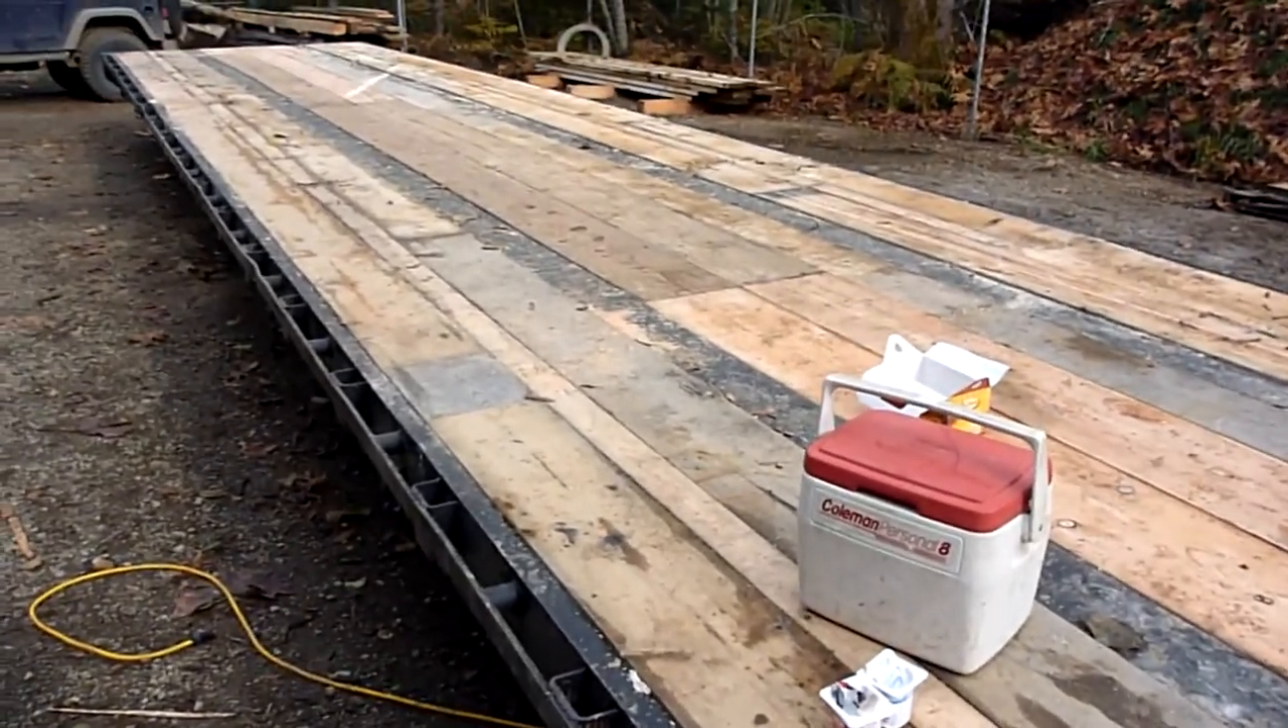We've replaced all the decking that was rotted out and I'd done a little bit of repairs beefed up some of the steel where it was a little suspect so this is all ready to go.